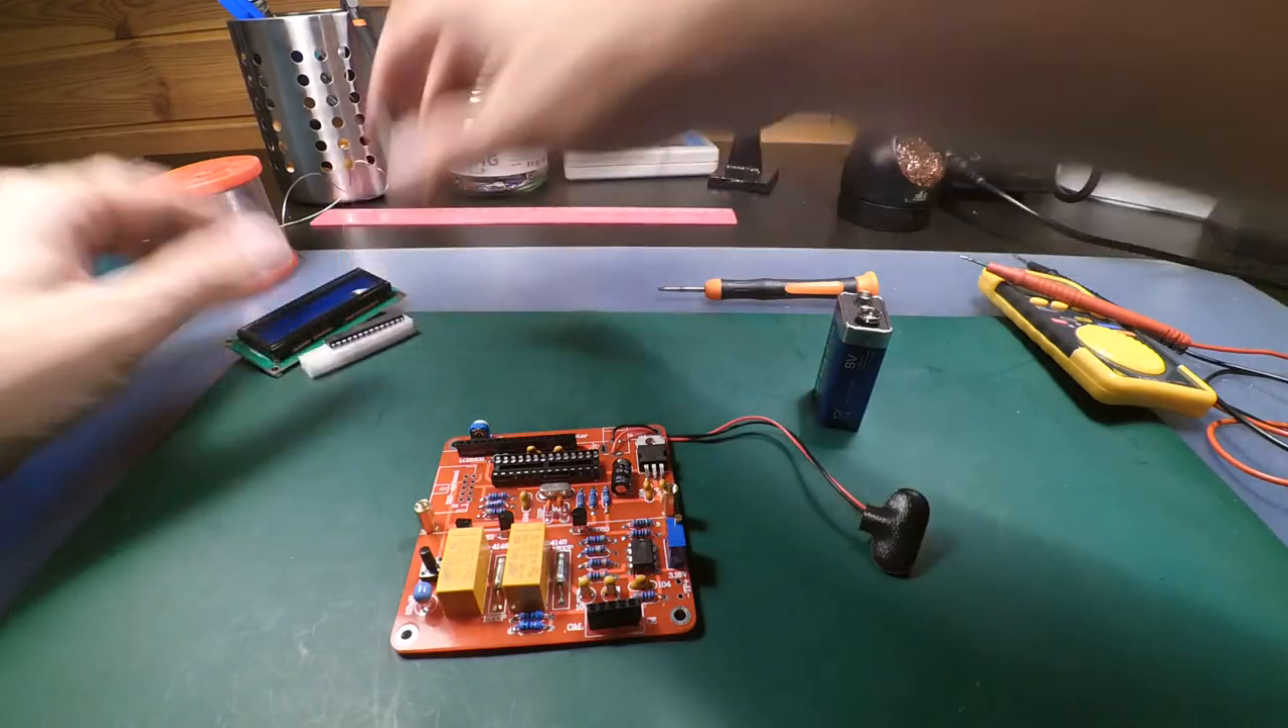And no Atmega installed. No display installed. The rest is in place now with the sockets and everything.